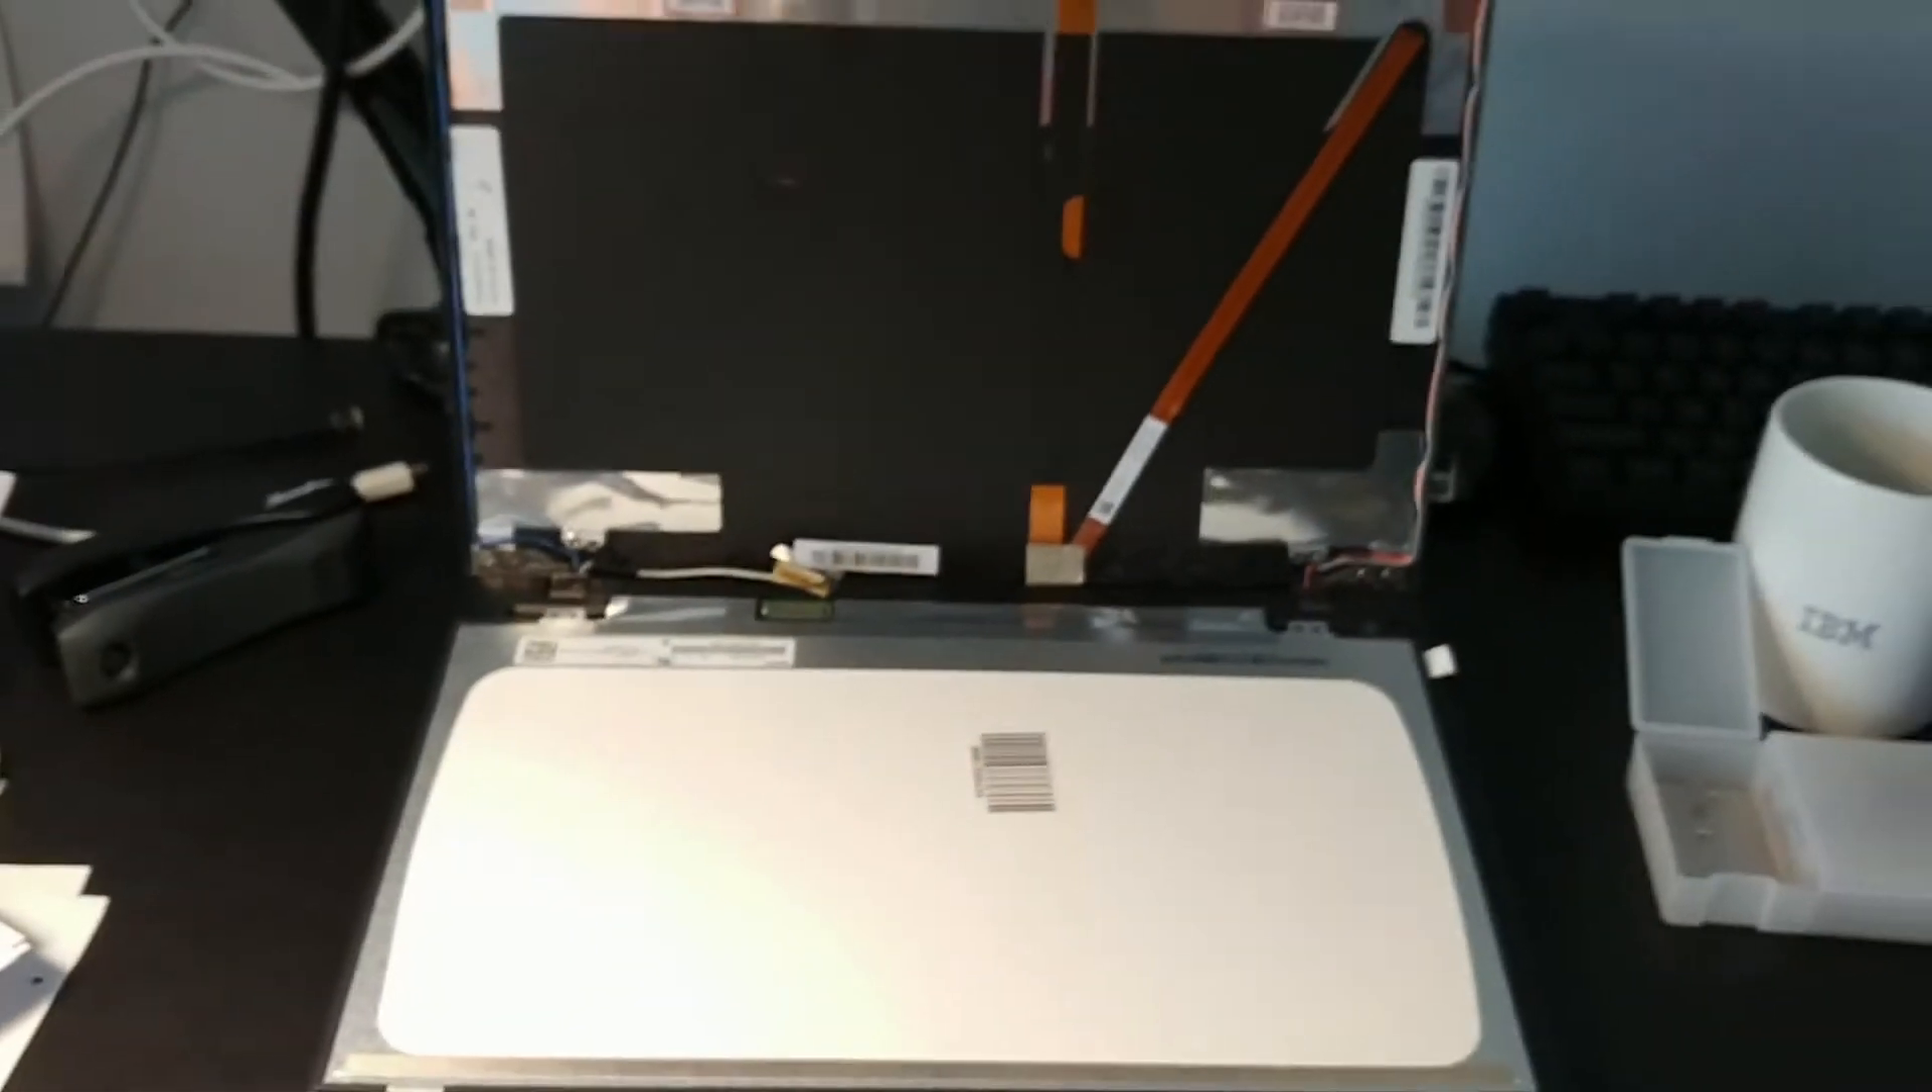I've just gently placed my new display down on top of my keyboard. The 30 pin cable is up here, ready to be connected to the new display.